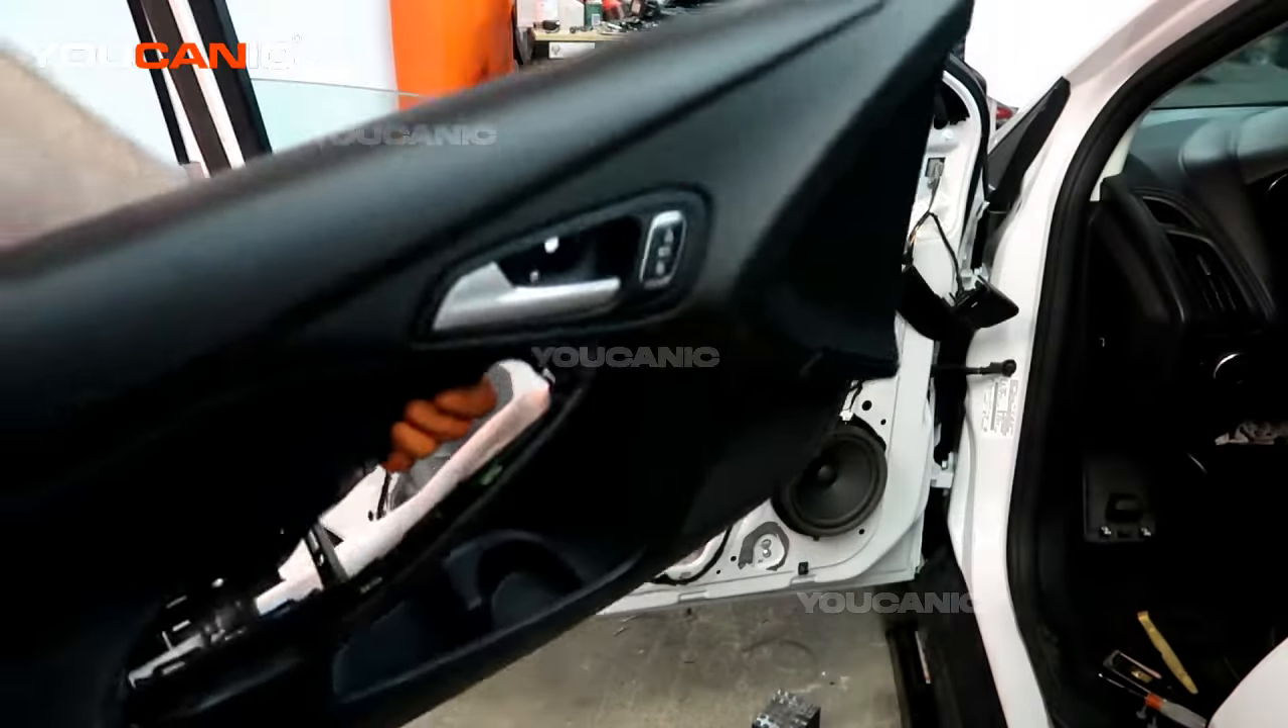And now we're ready to, uh, put the inner door panel back on. We are ready to install our, the inner door.